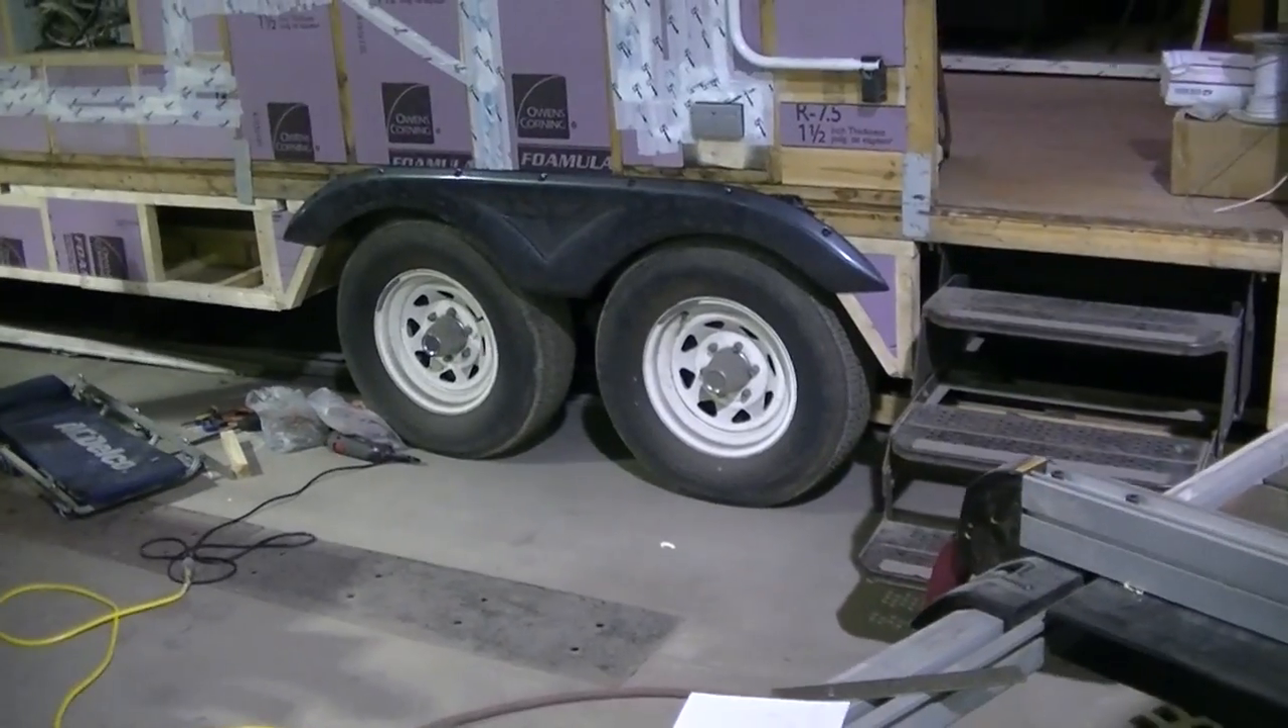Got my fender Flares on there And you can see How that's going to work.